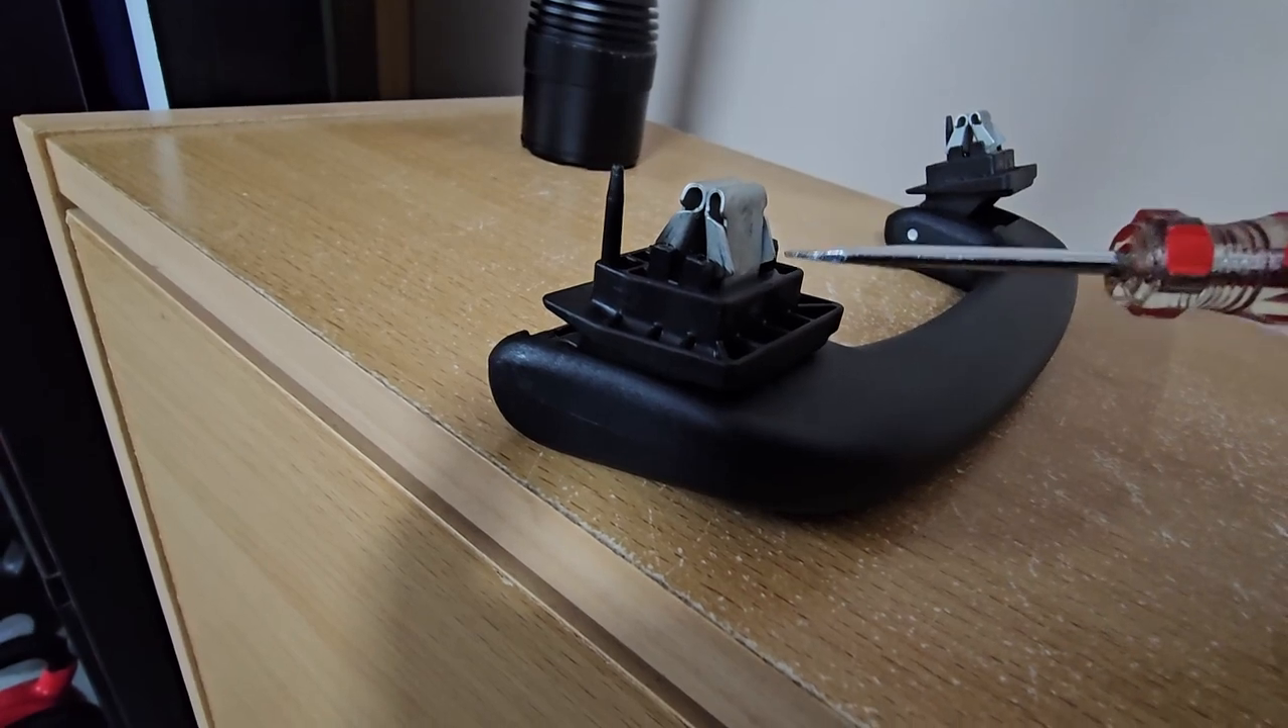Okay i've got the handle out now.